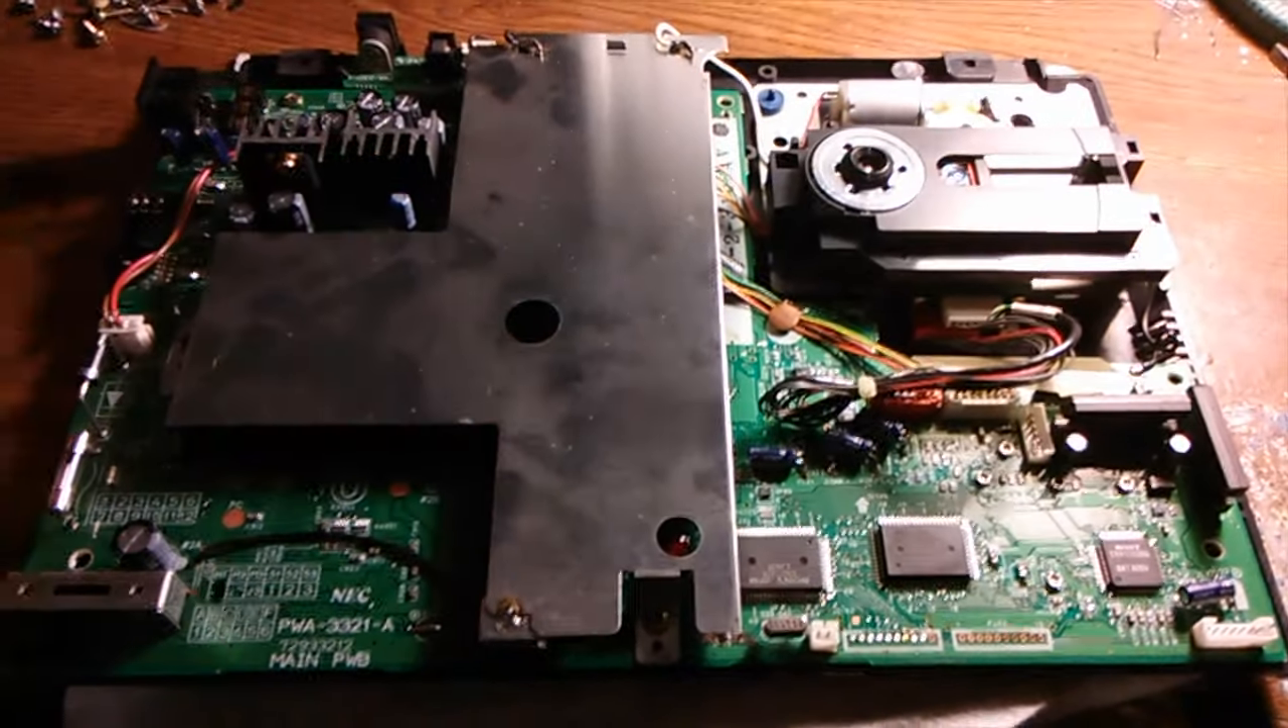Okay, so here's the duo with the grounding shield put back over the top.